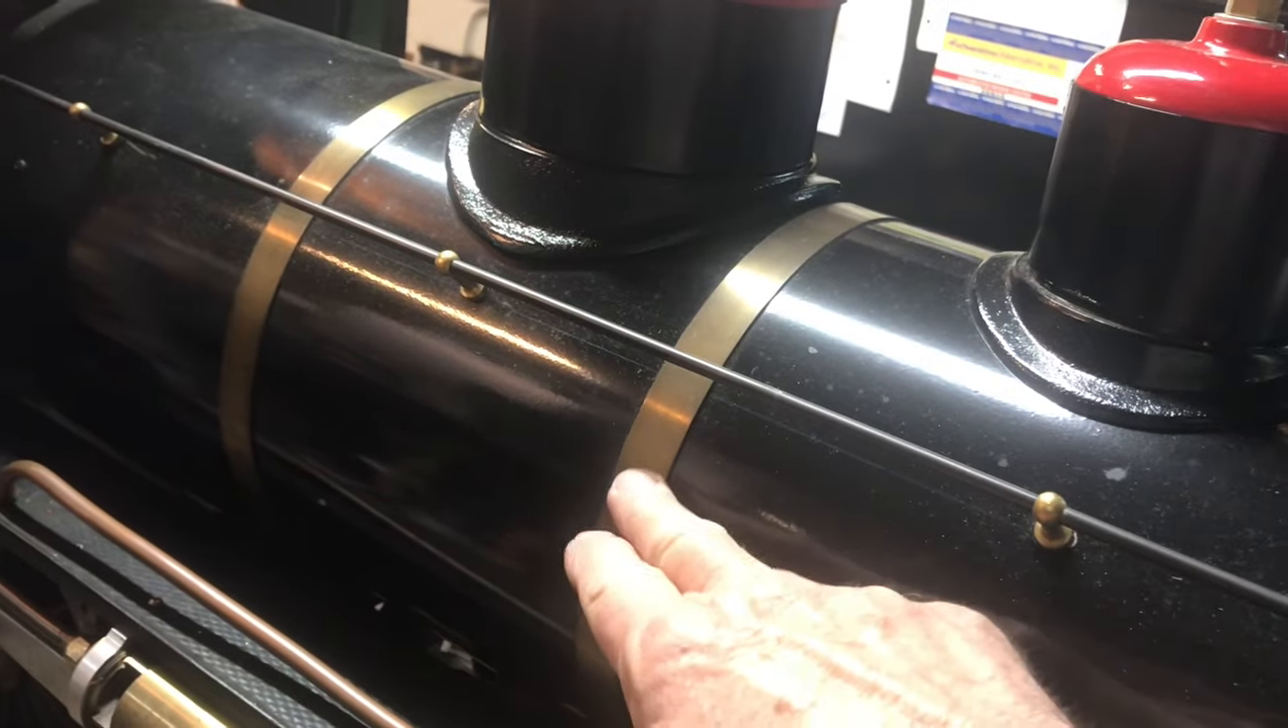And one of the things I wanted to show is, see these brass bands across the boiler? These are strips that I cut out and I fastened on using a little clamp system underneath.